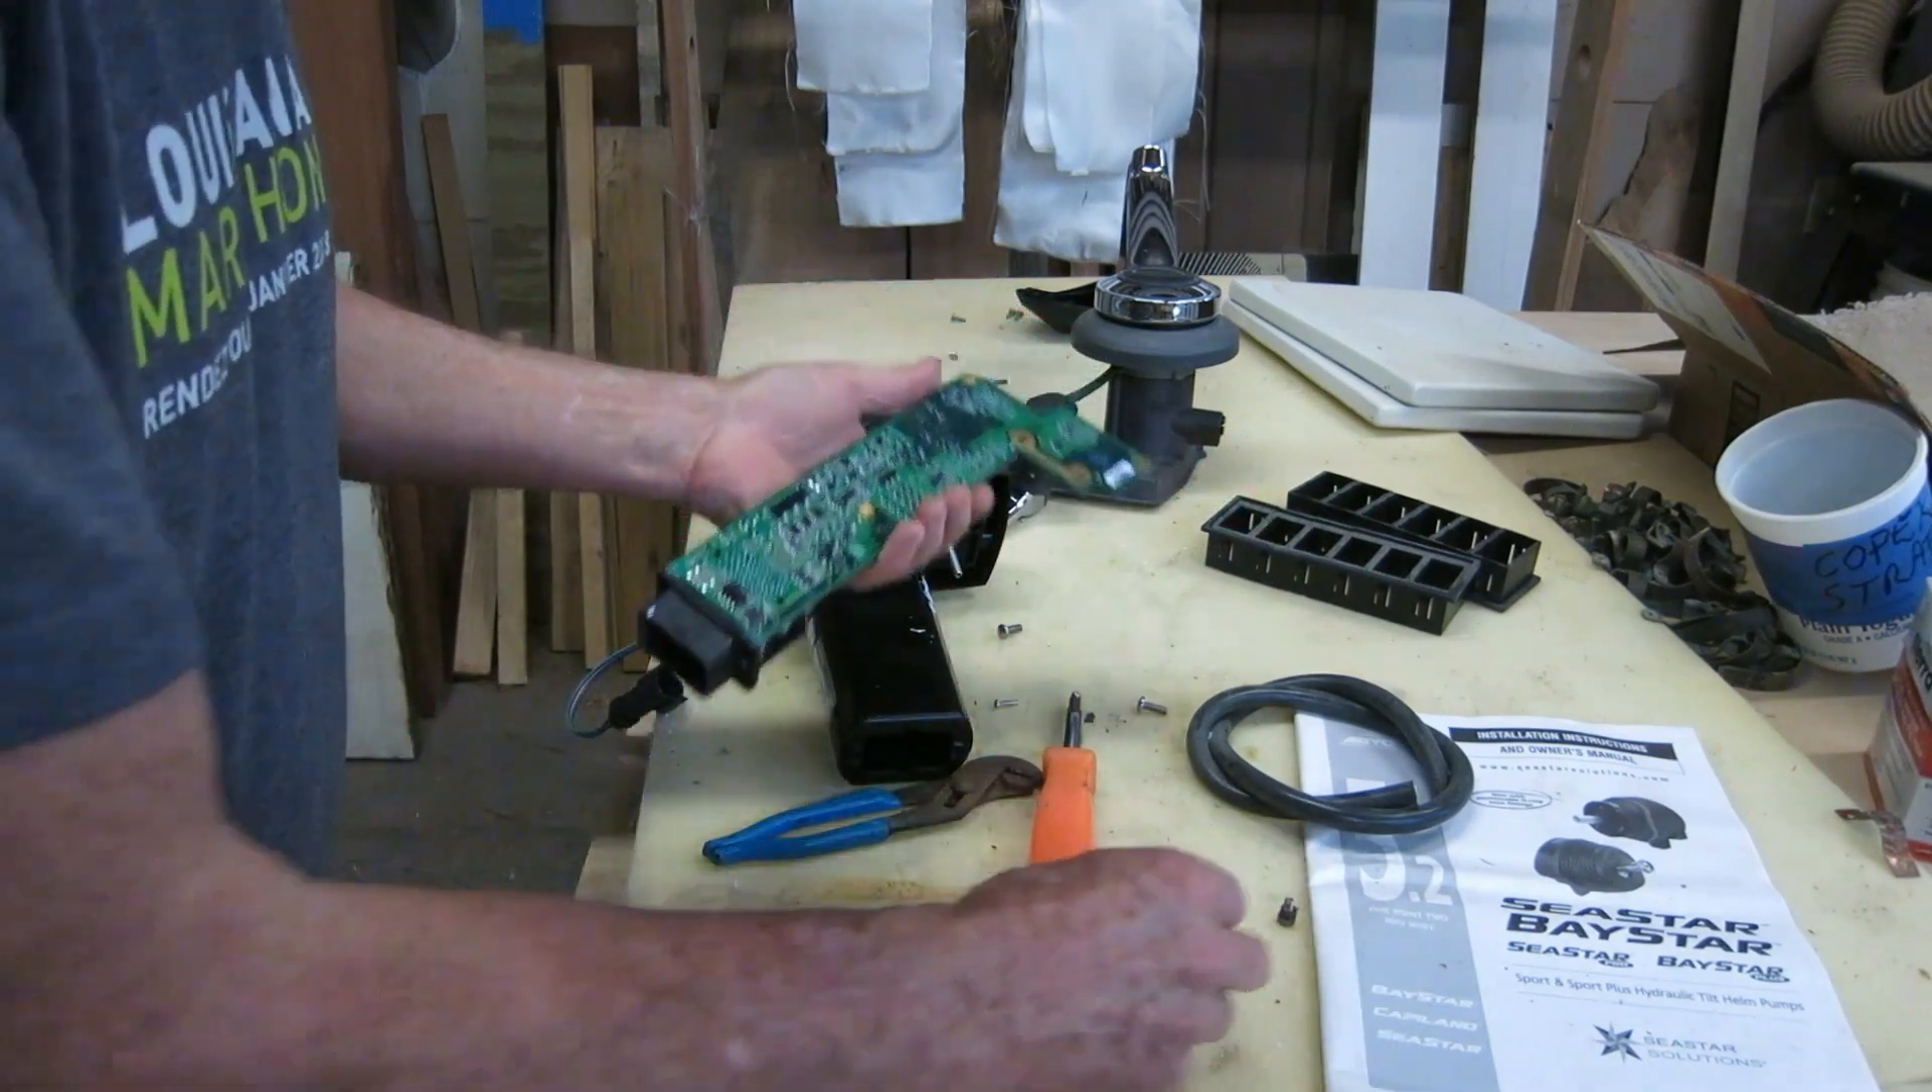I did it! I got the motherboard out.